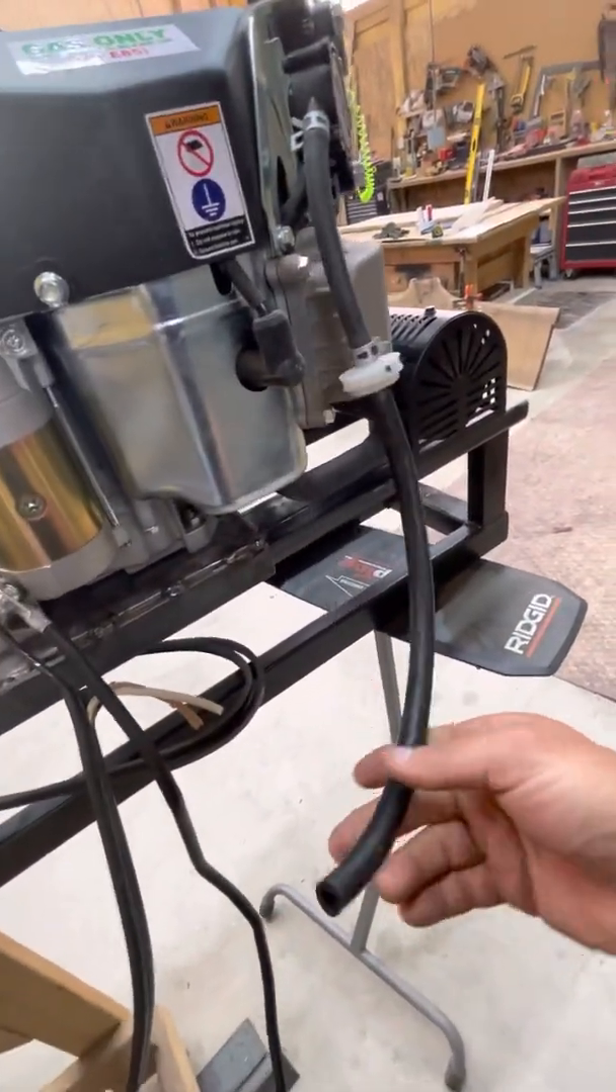And that should be it now, just, obviously, I haven't even got my fuel tank connected yet.